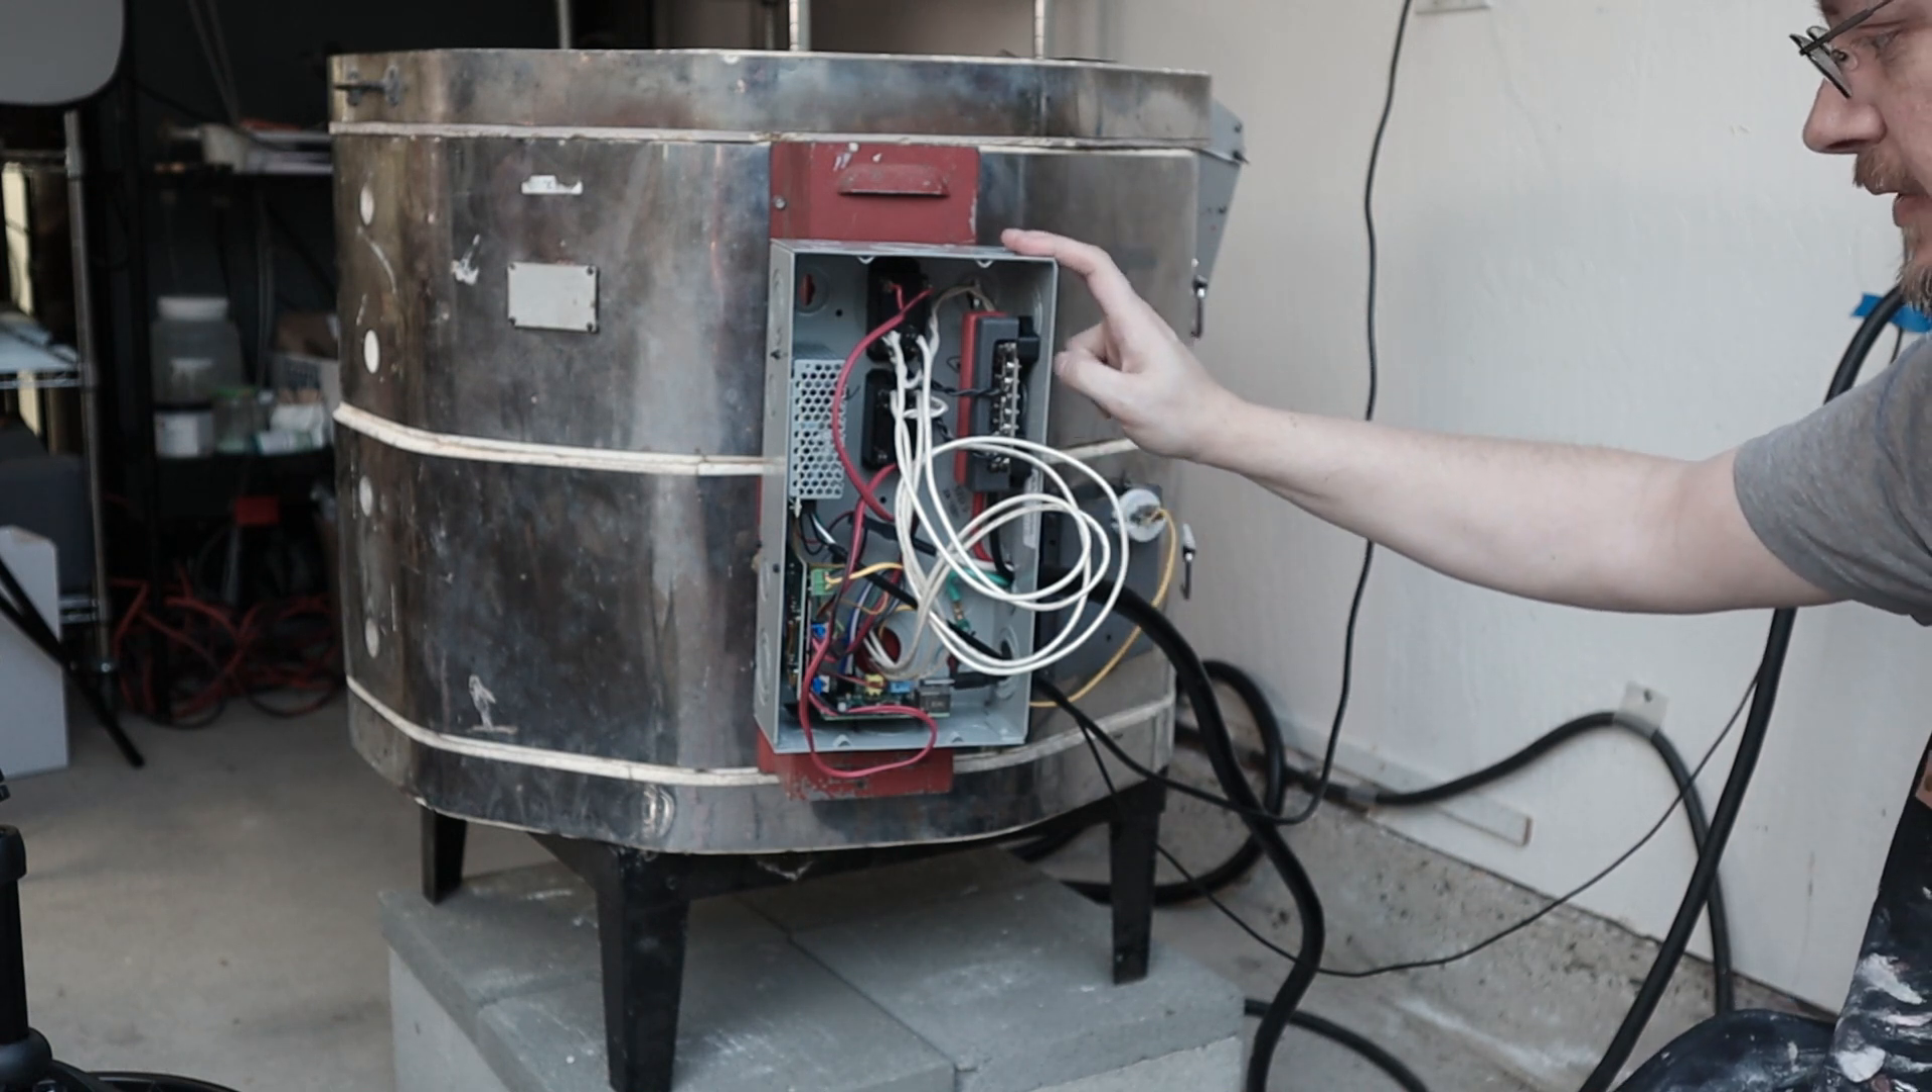I'm going to put the original kiln sitter box on the front here to close all that up and the piece of conduit. I haven't gotten to that yet but this is functional as is as long as I'm careful.